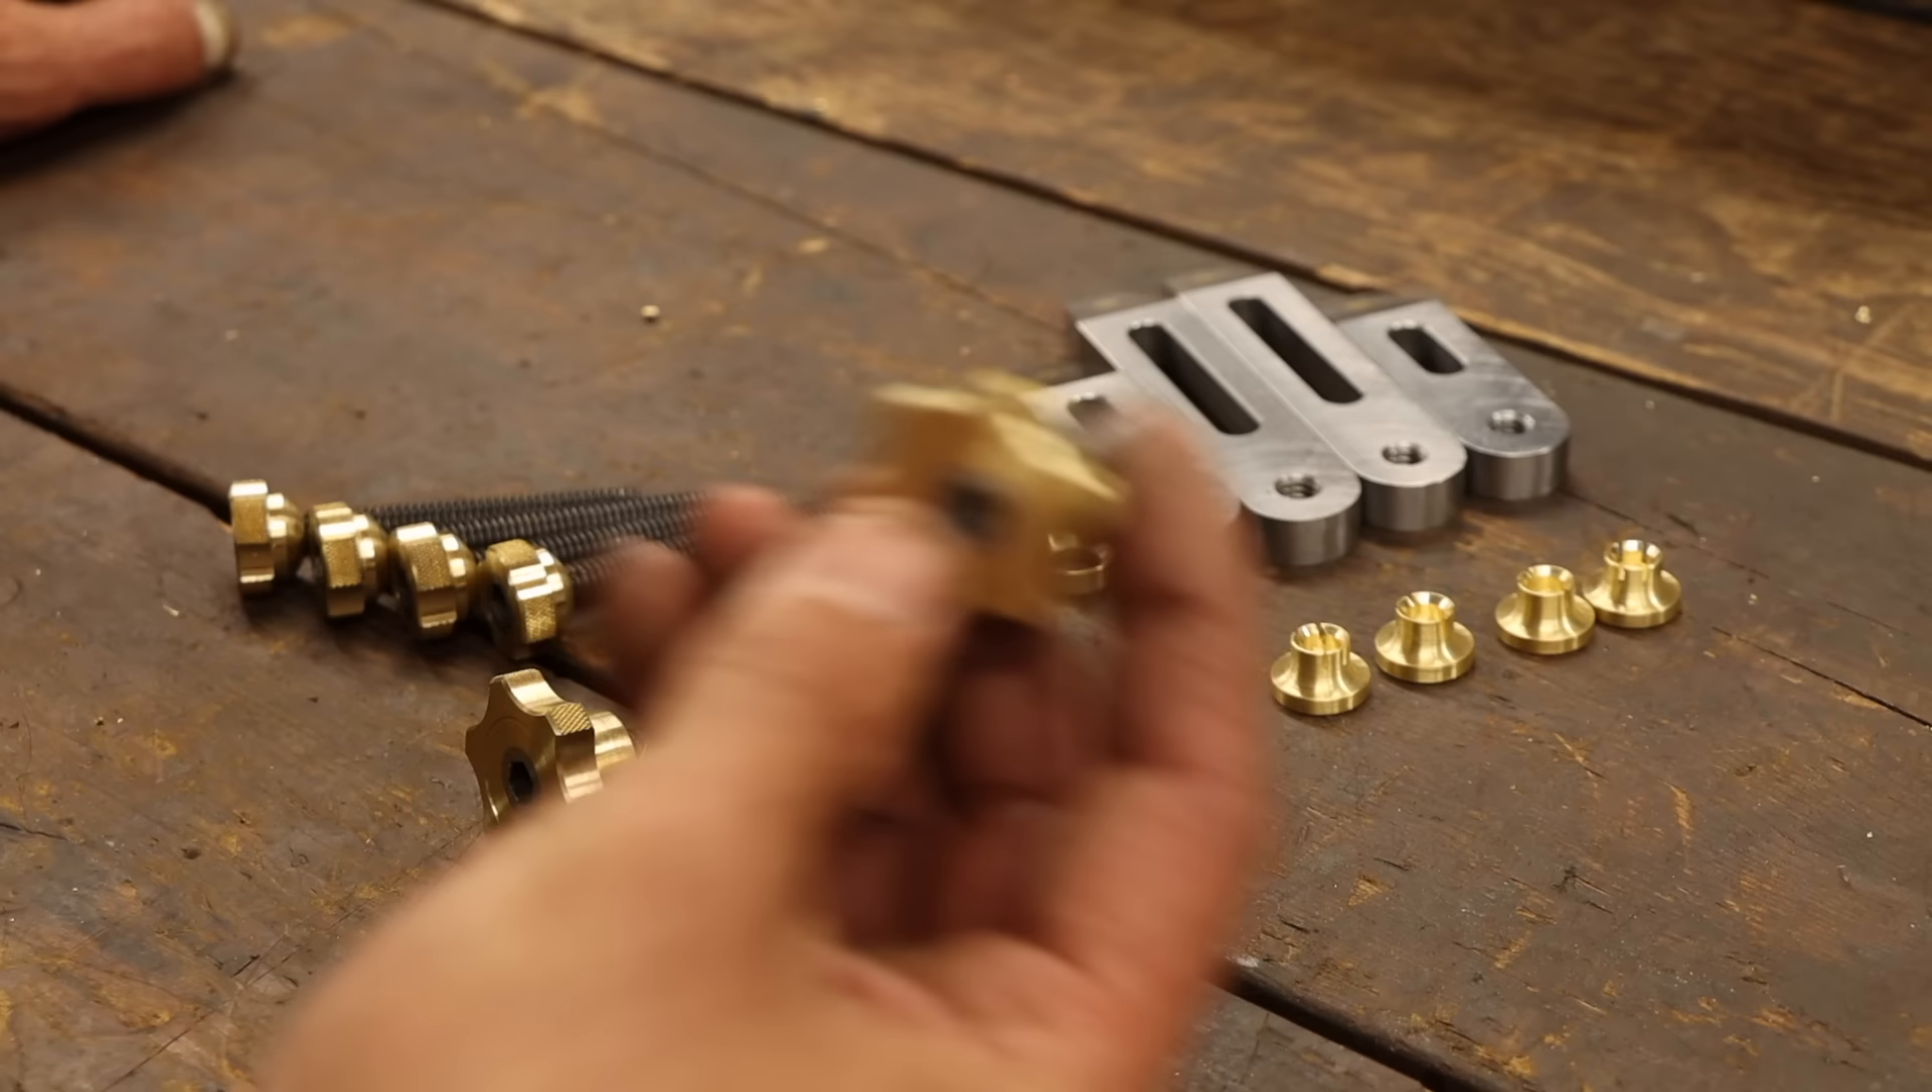There is, of course, just one small assembly item left, and that's to attach the feet to the jack screws.